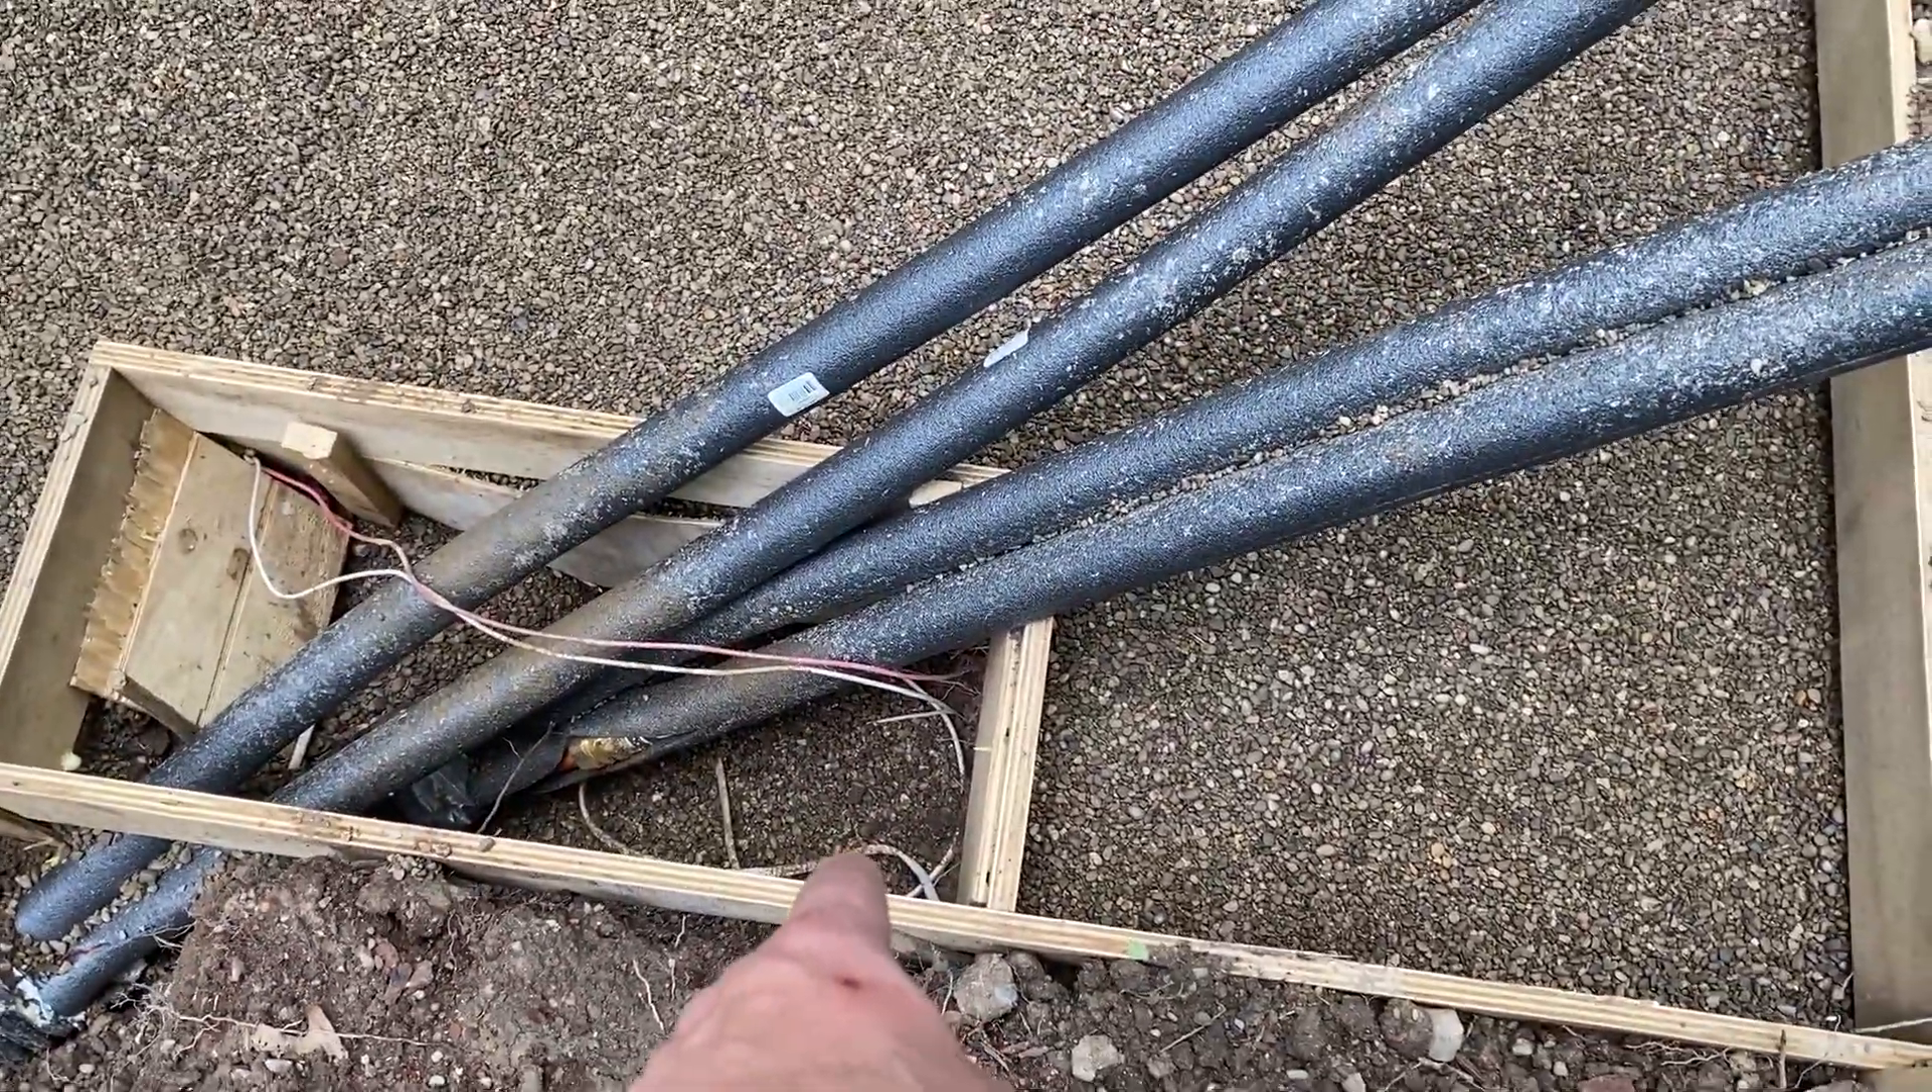I've got wires run in here and ready to hook up when we need to.